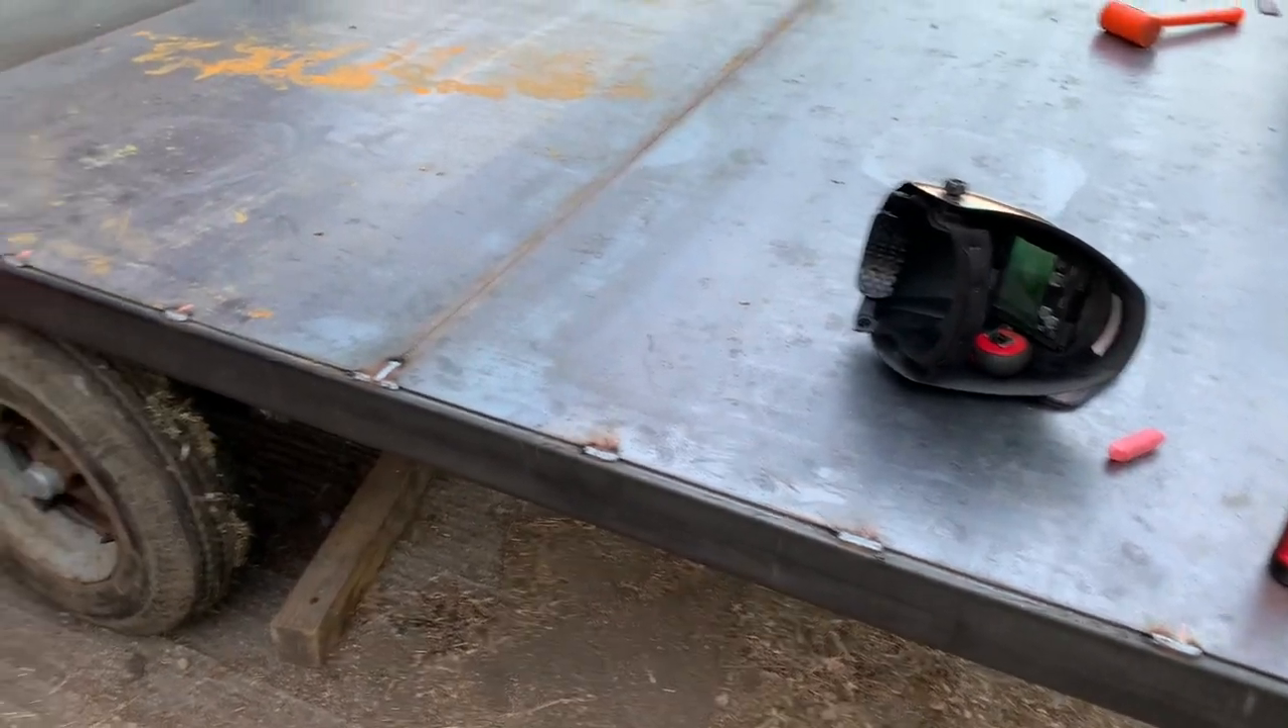I haven't welded the seam down the middle.